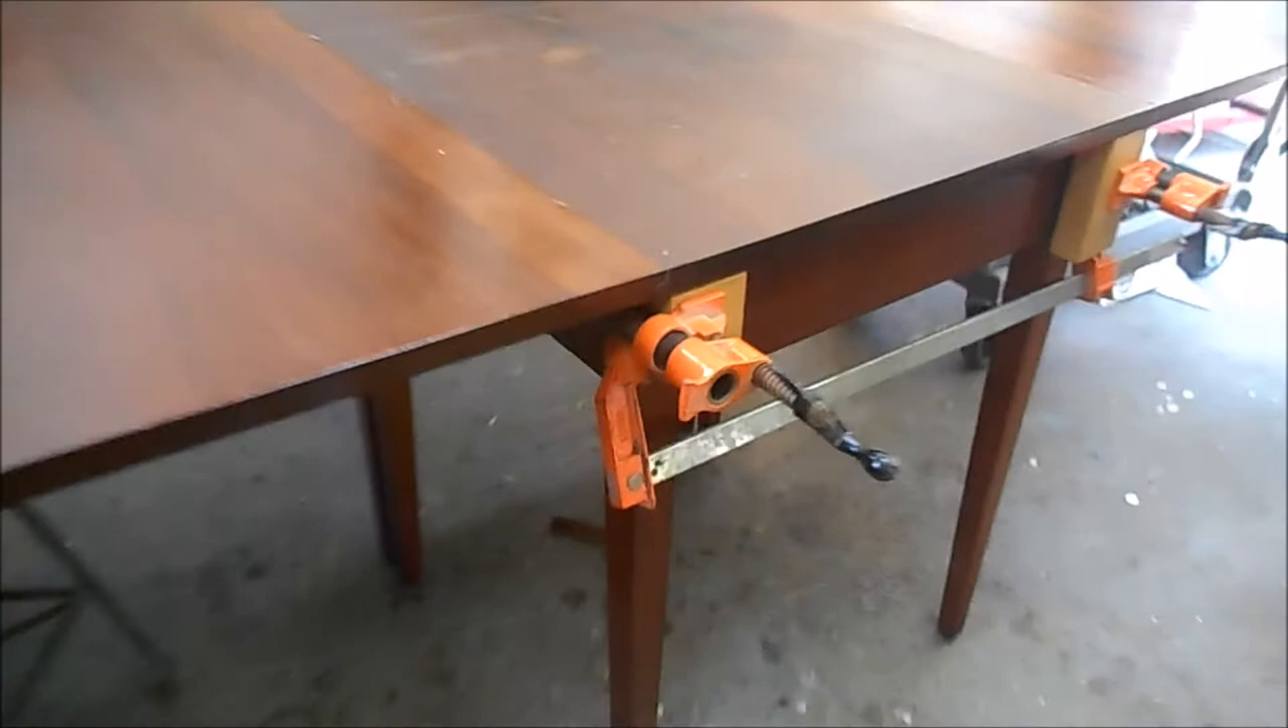Okay the leg assemblies are on we've got the pipe clamps on clamping up the new joint long ways.